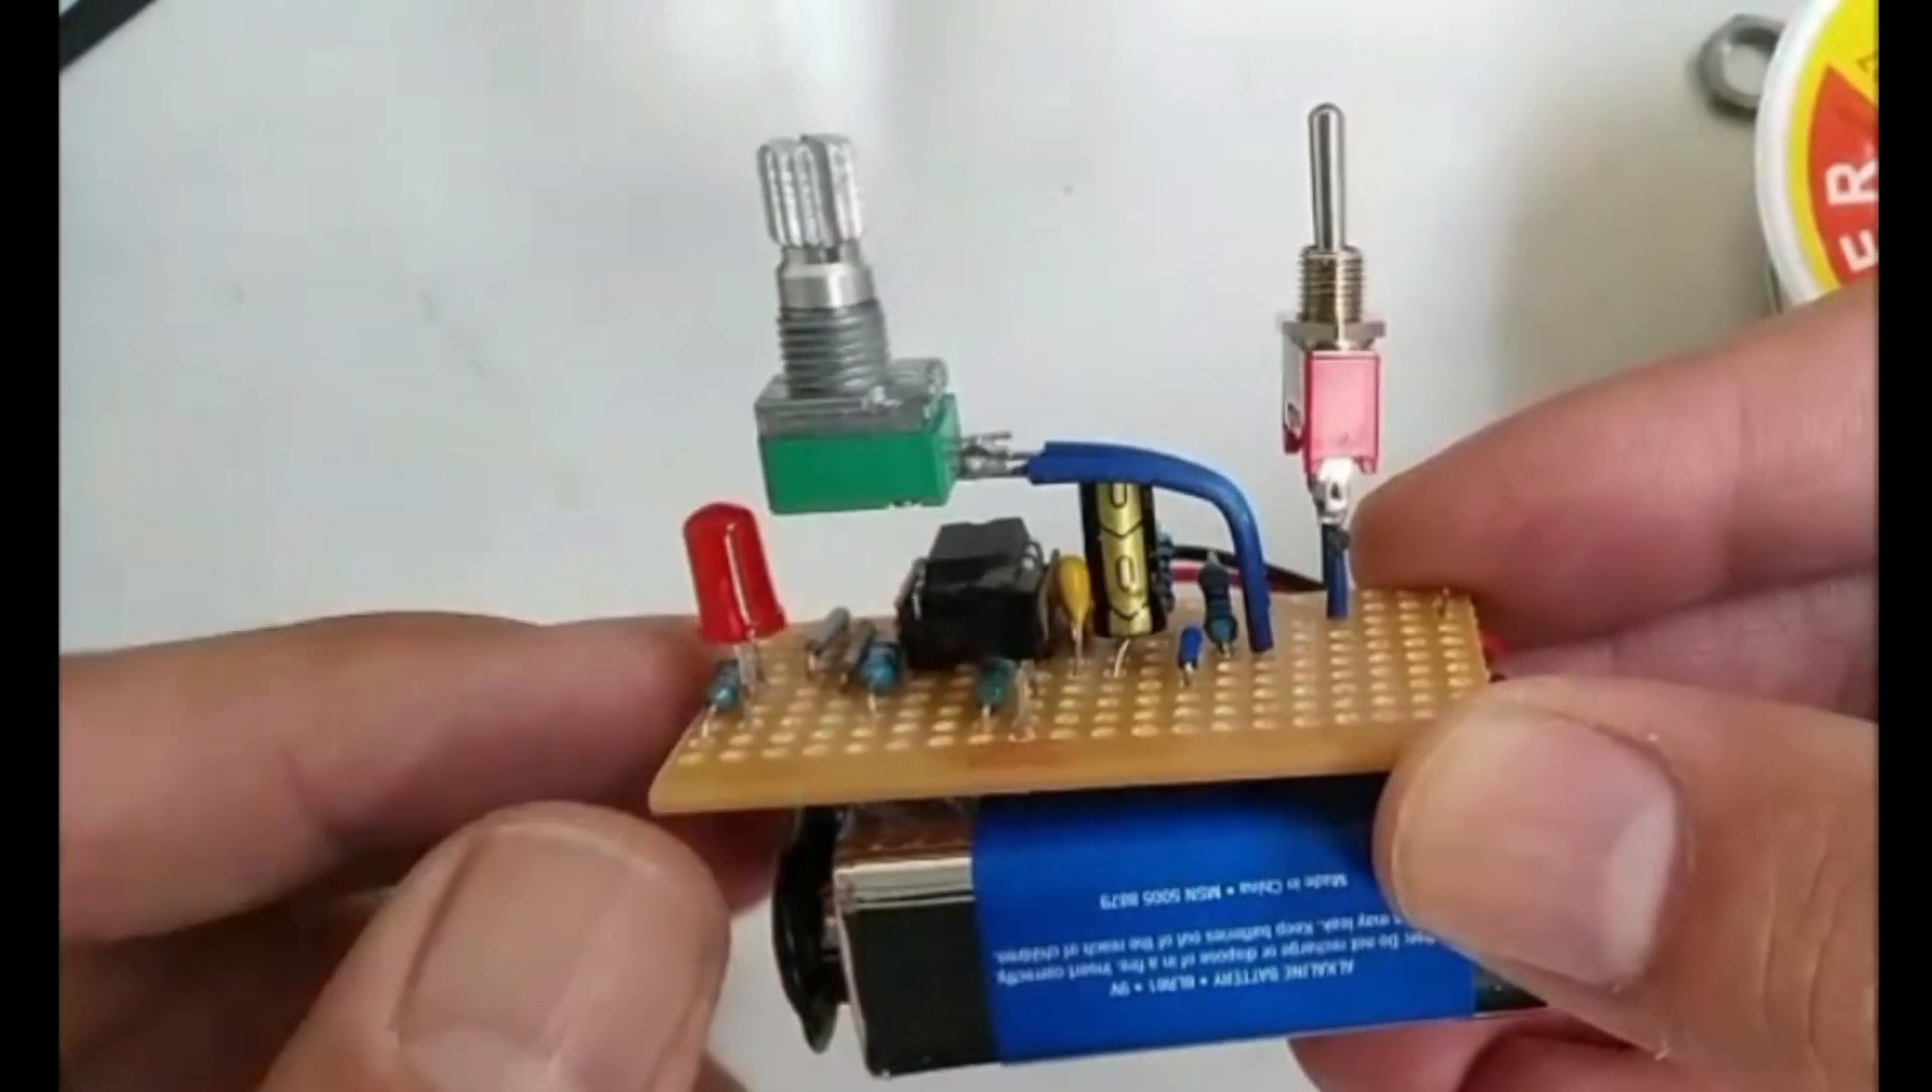I have my variable resistor and I have an on and off switch. I have raised them because I am going to insert this into a container and that will be on the lid of the container.